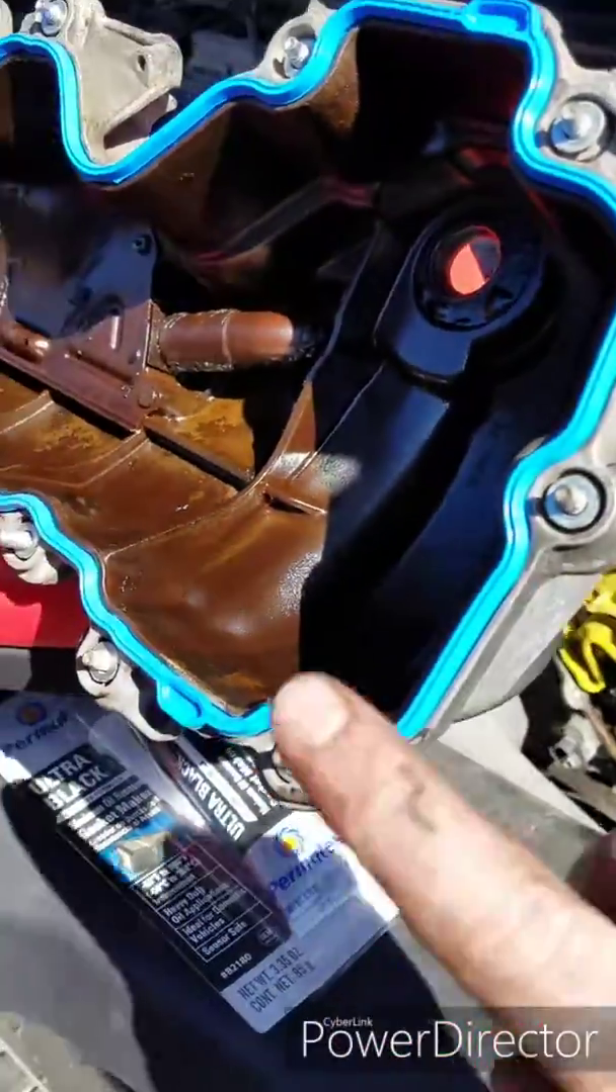We've already got our uh new gasket installed.